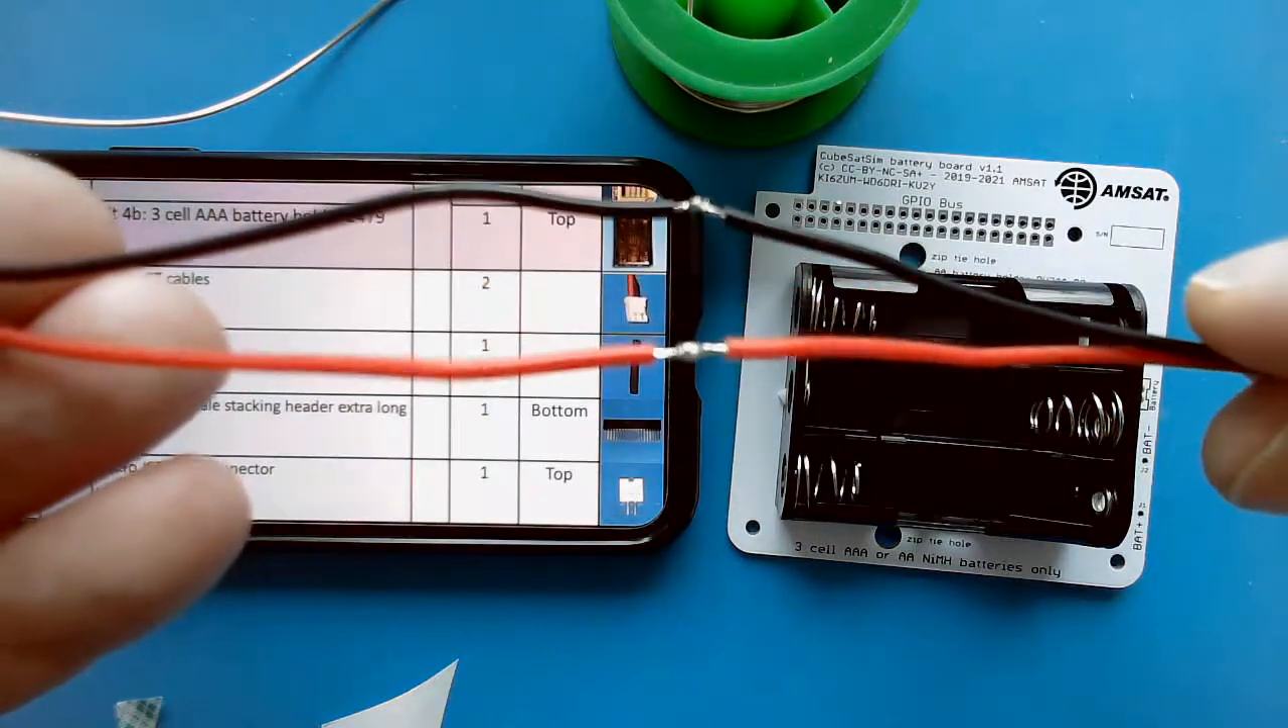So I have got the red to red, black to black.